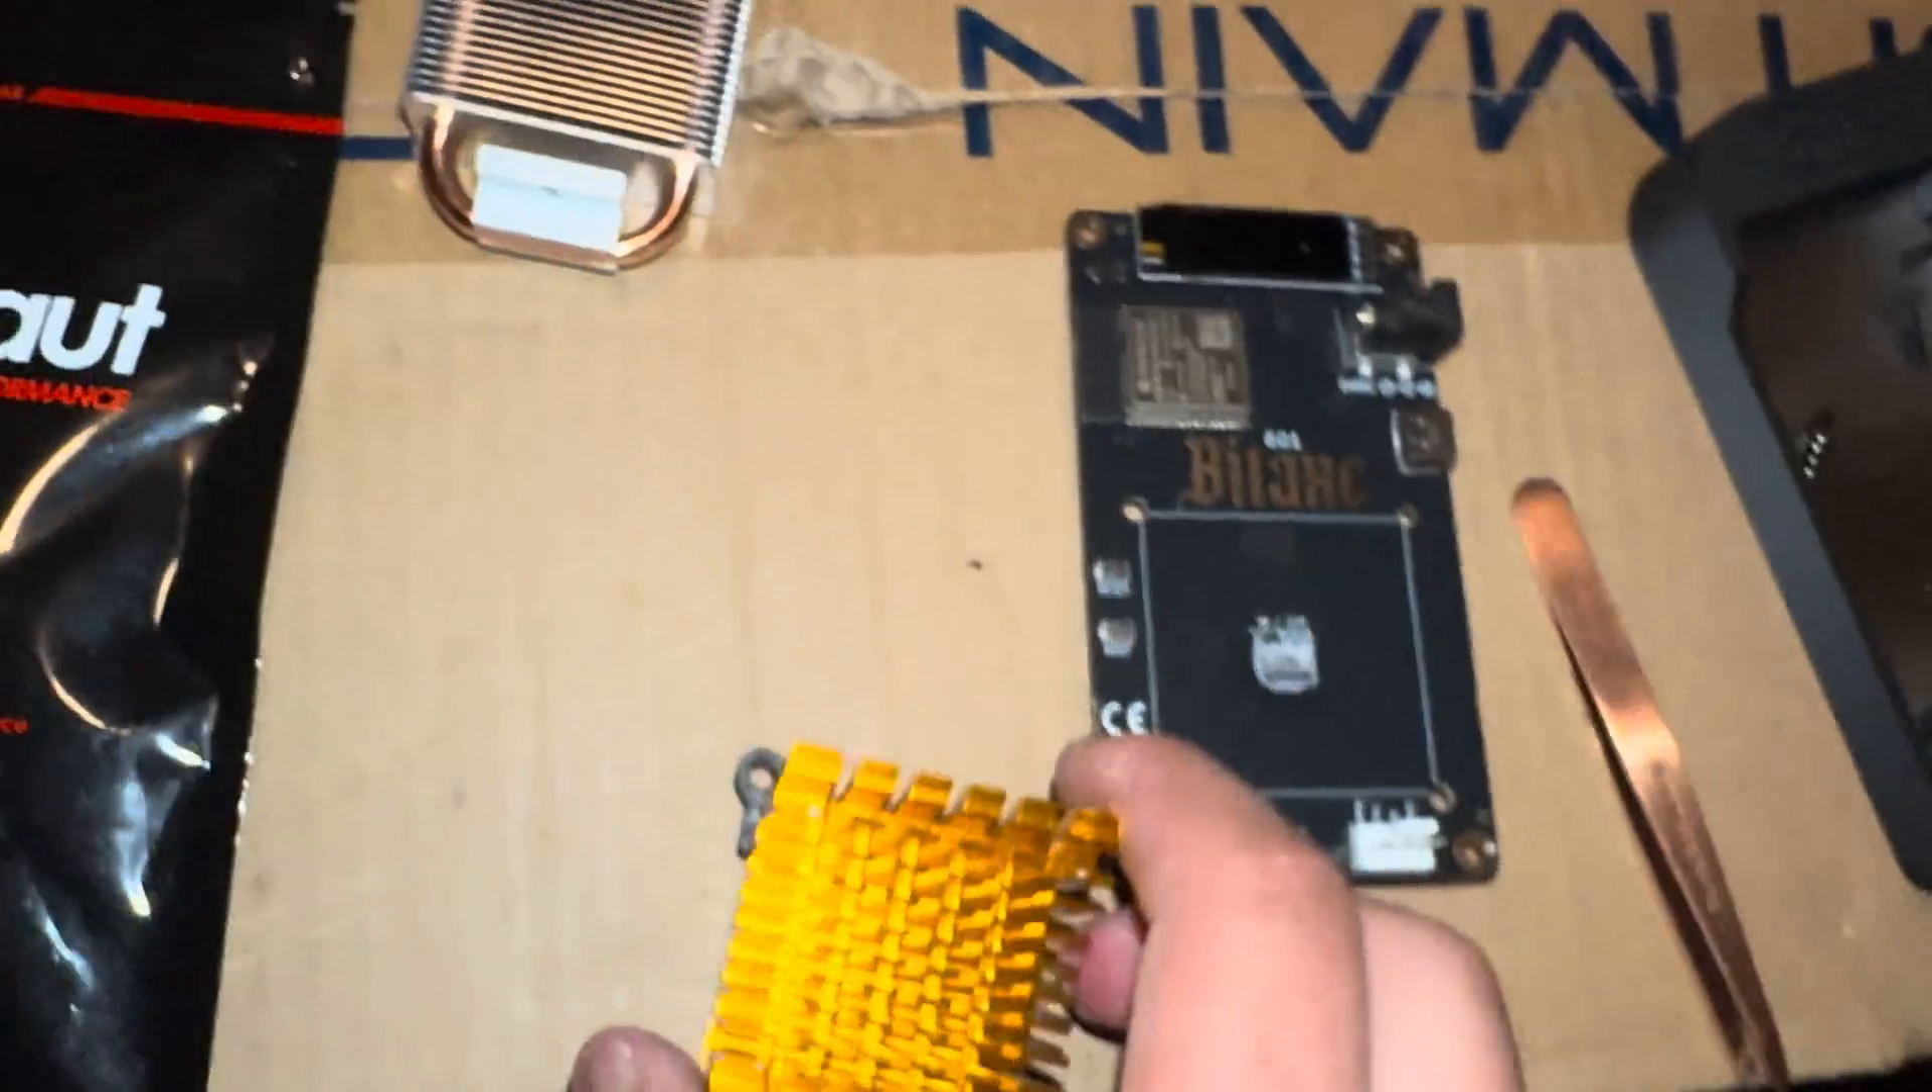Boom just like that and just like that your heat sink is off.